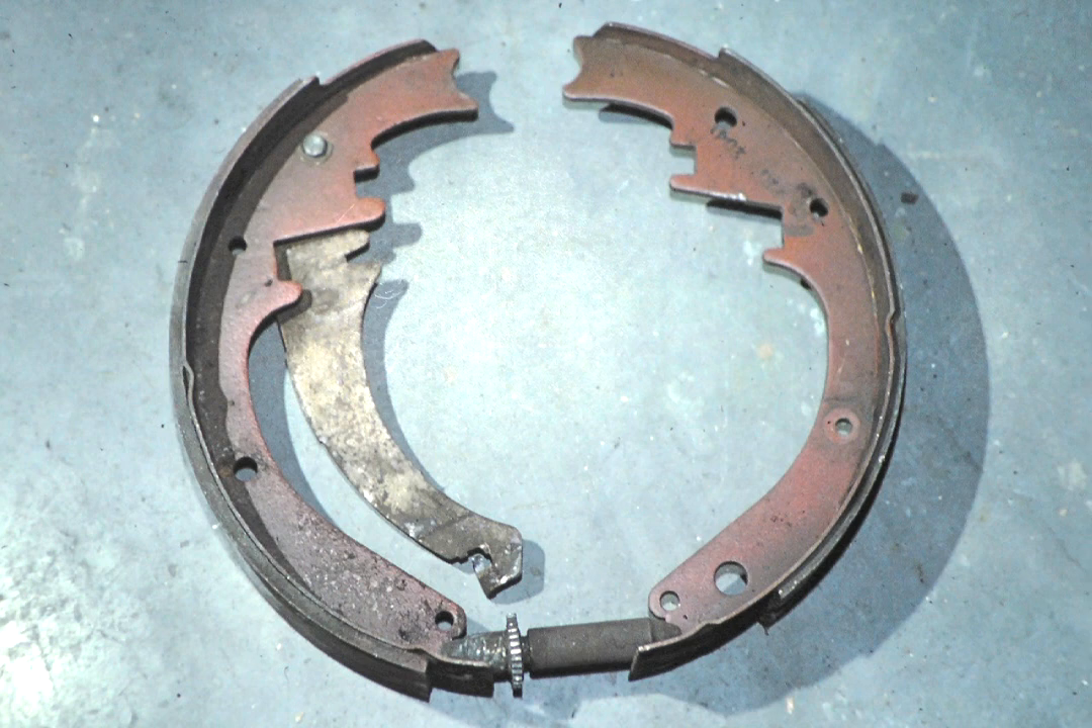At this point you have the shoe assembly completely removed from the axle housing and backing plate.